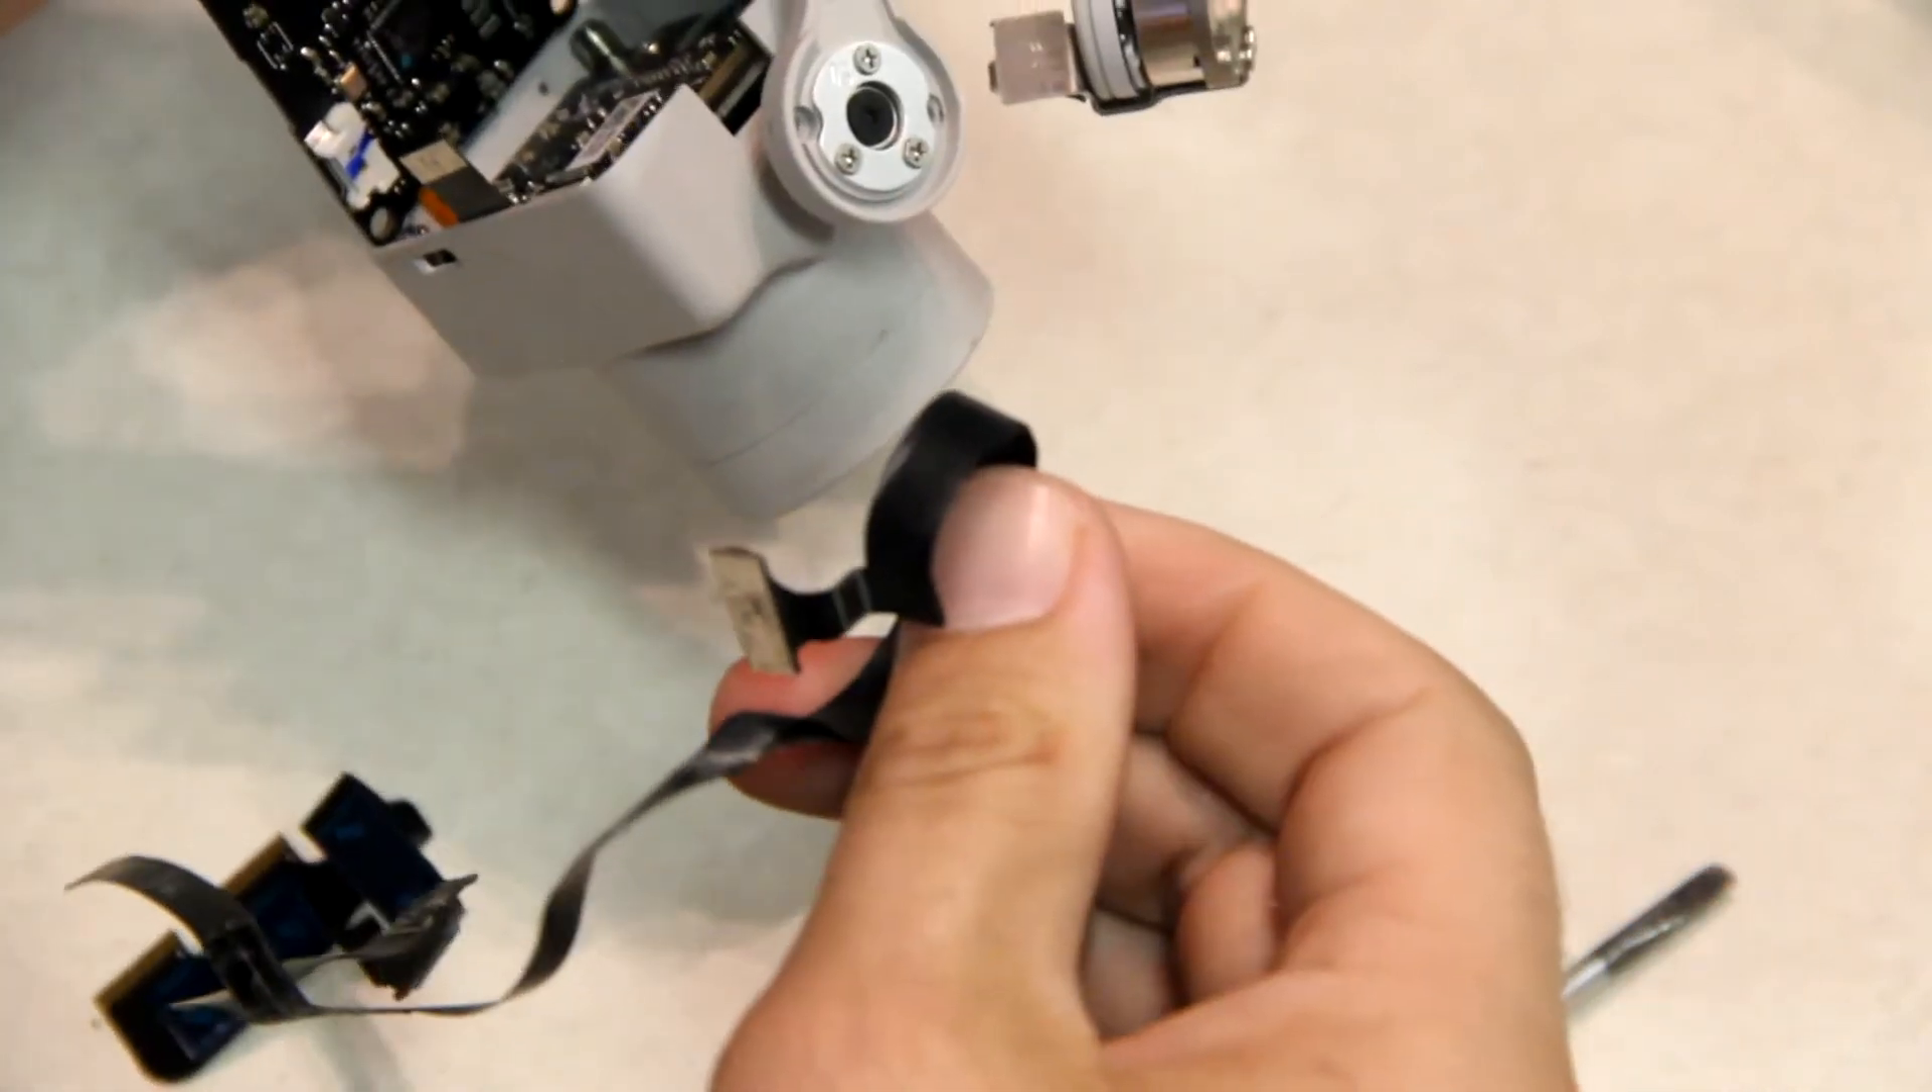We have the cable now fully removed.